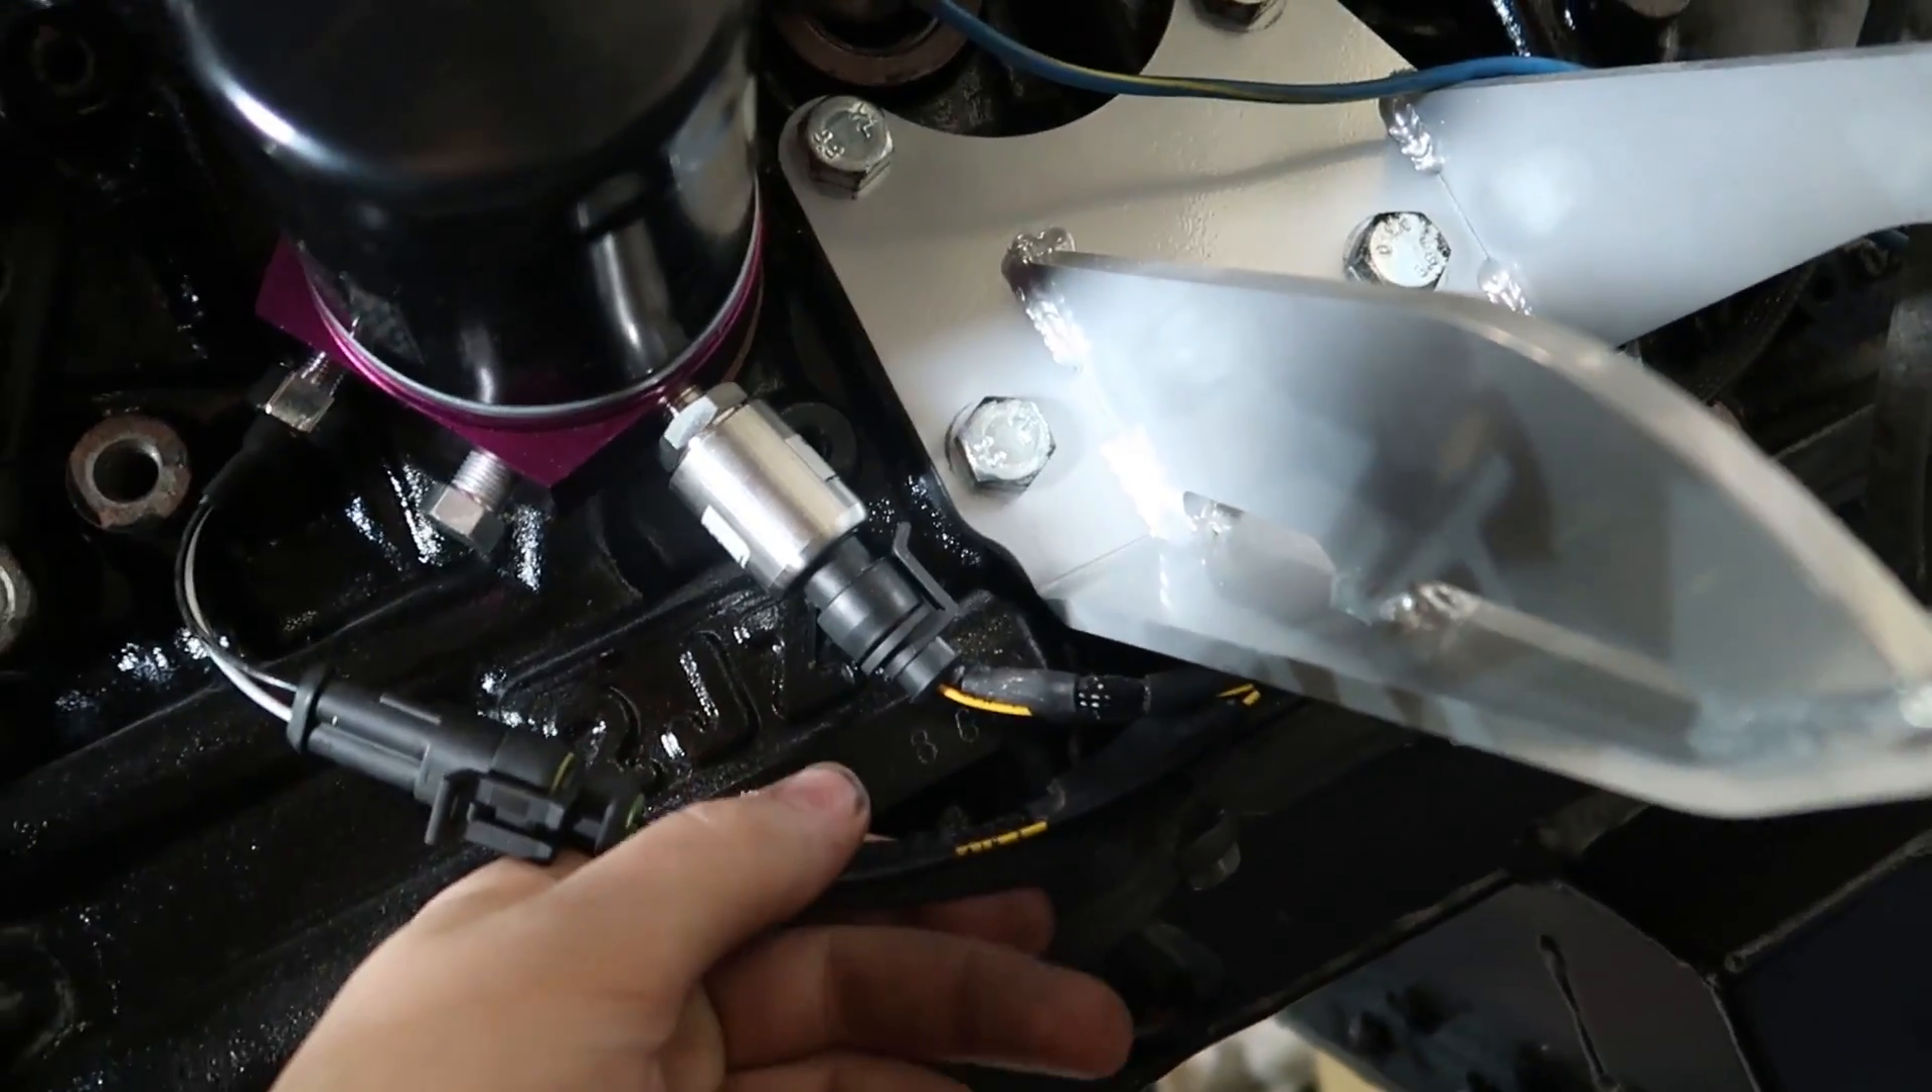I've got the oil pressure sensor that's all wired in.